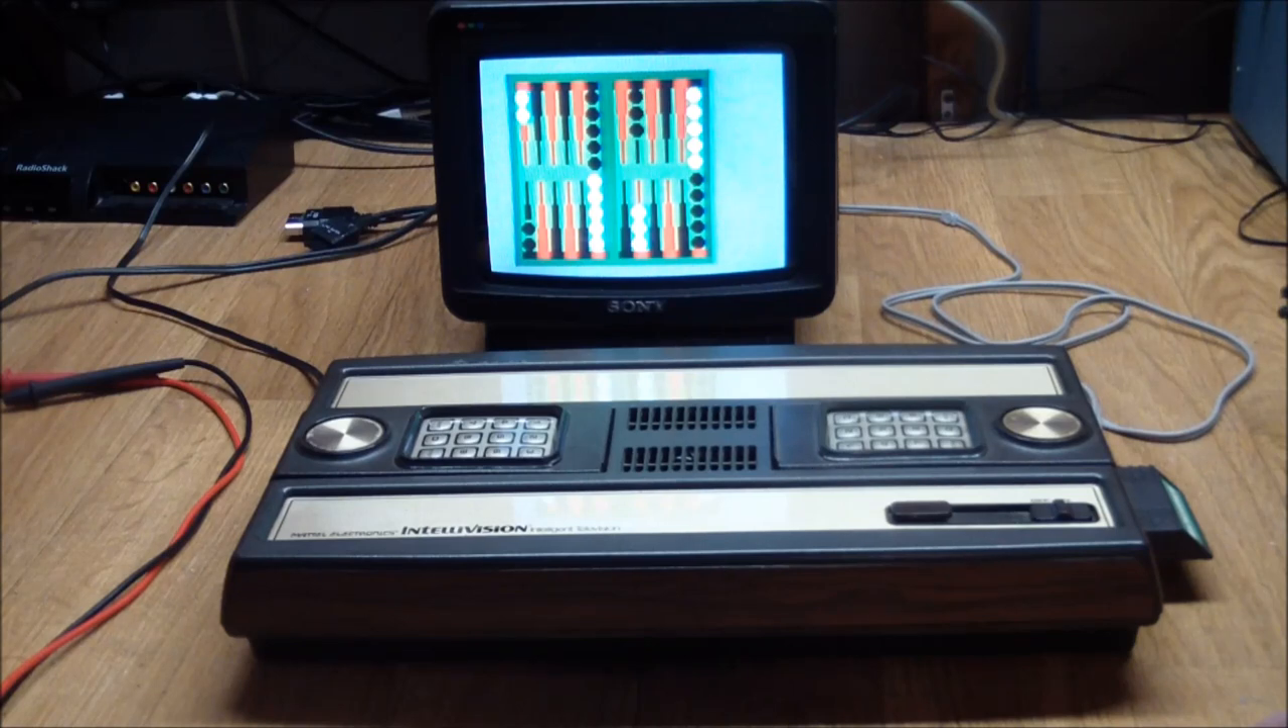The controllers are back in place. They fit in neatly.